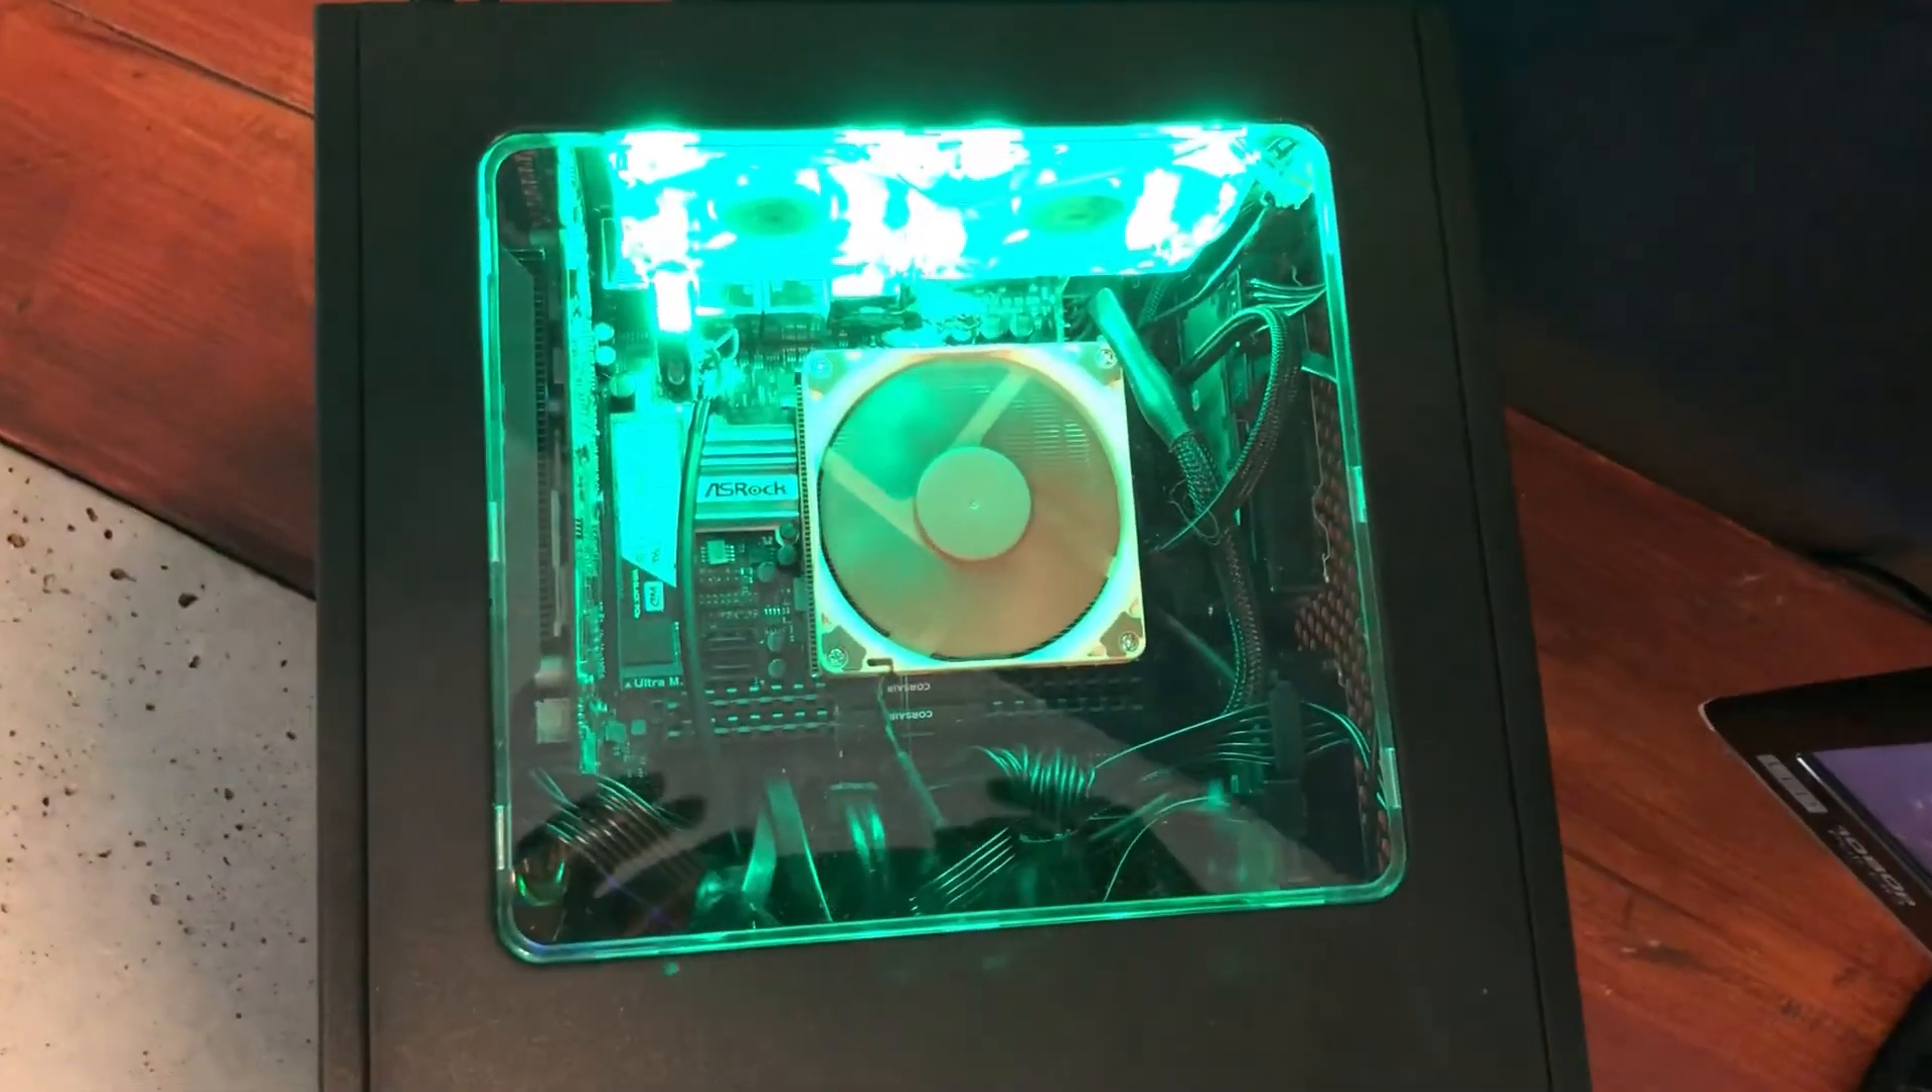Here's the final product I've got the computer completely reassembled inside the case I've got the cables somewhat cleaned up.